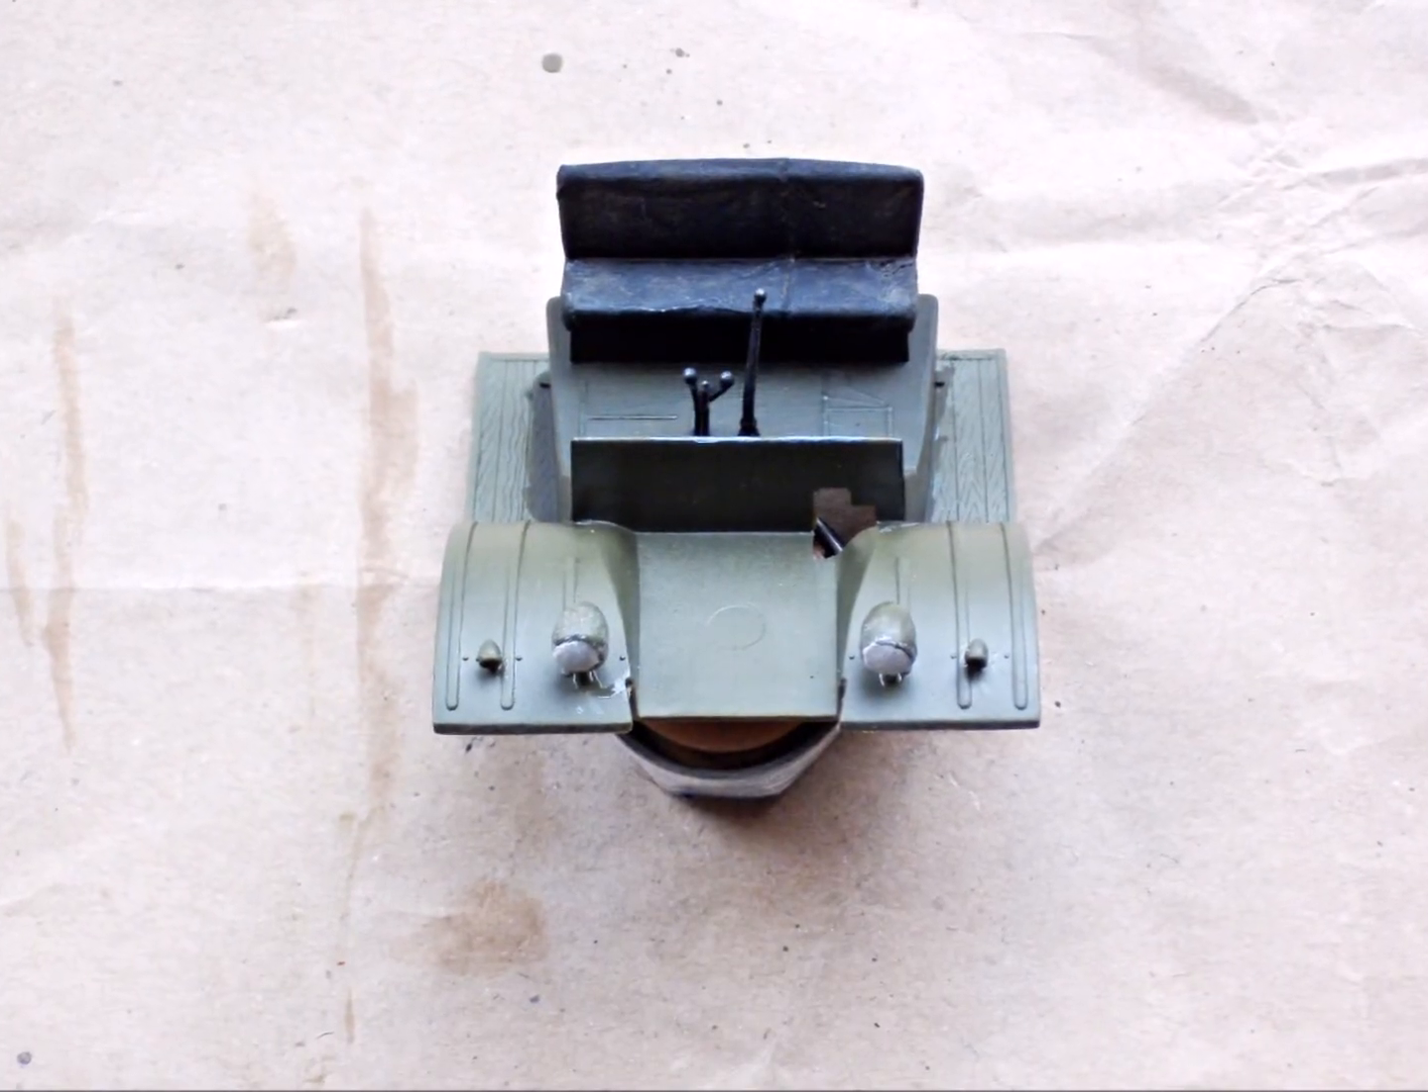Then I attached the clear parts, masked them and glued the headlights to the fenders.